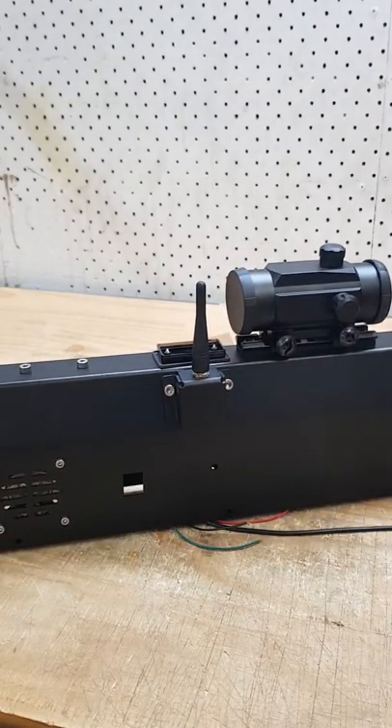You have your new antenna installed.